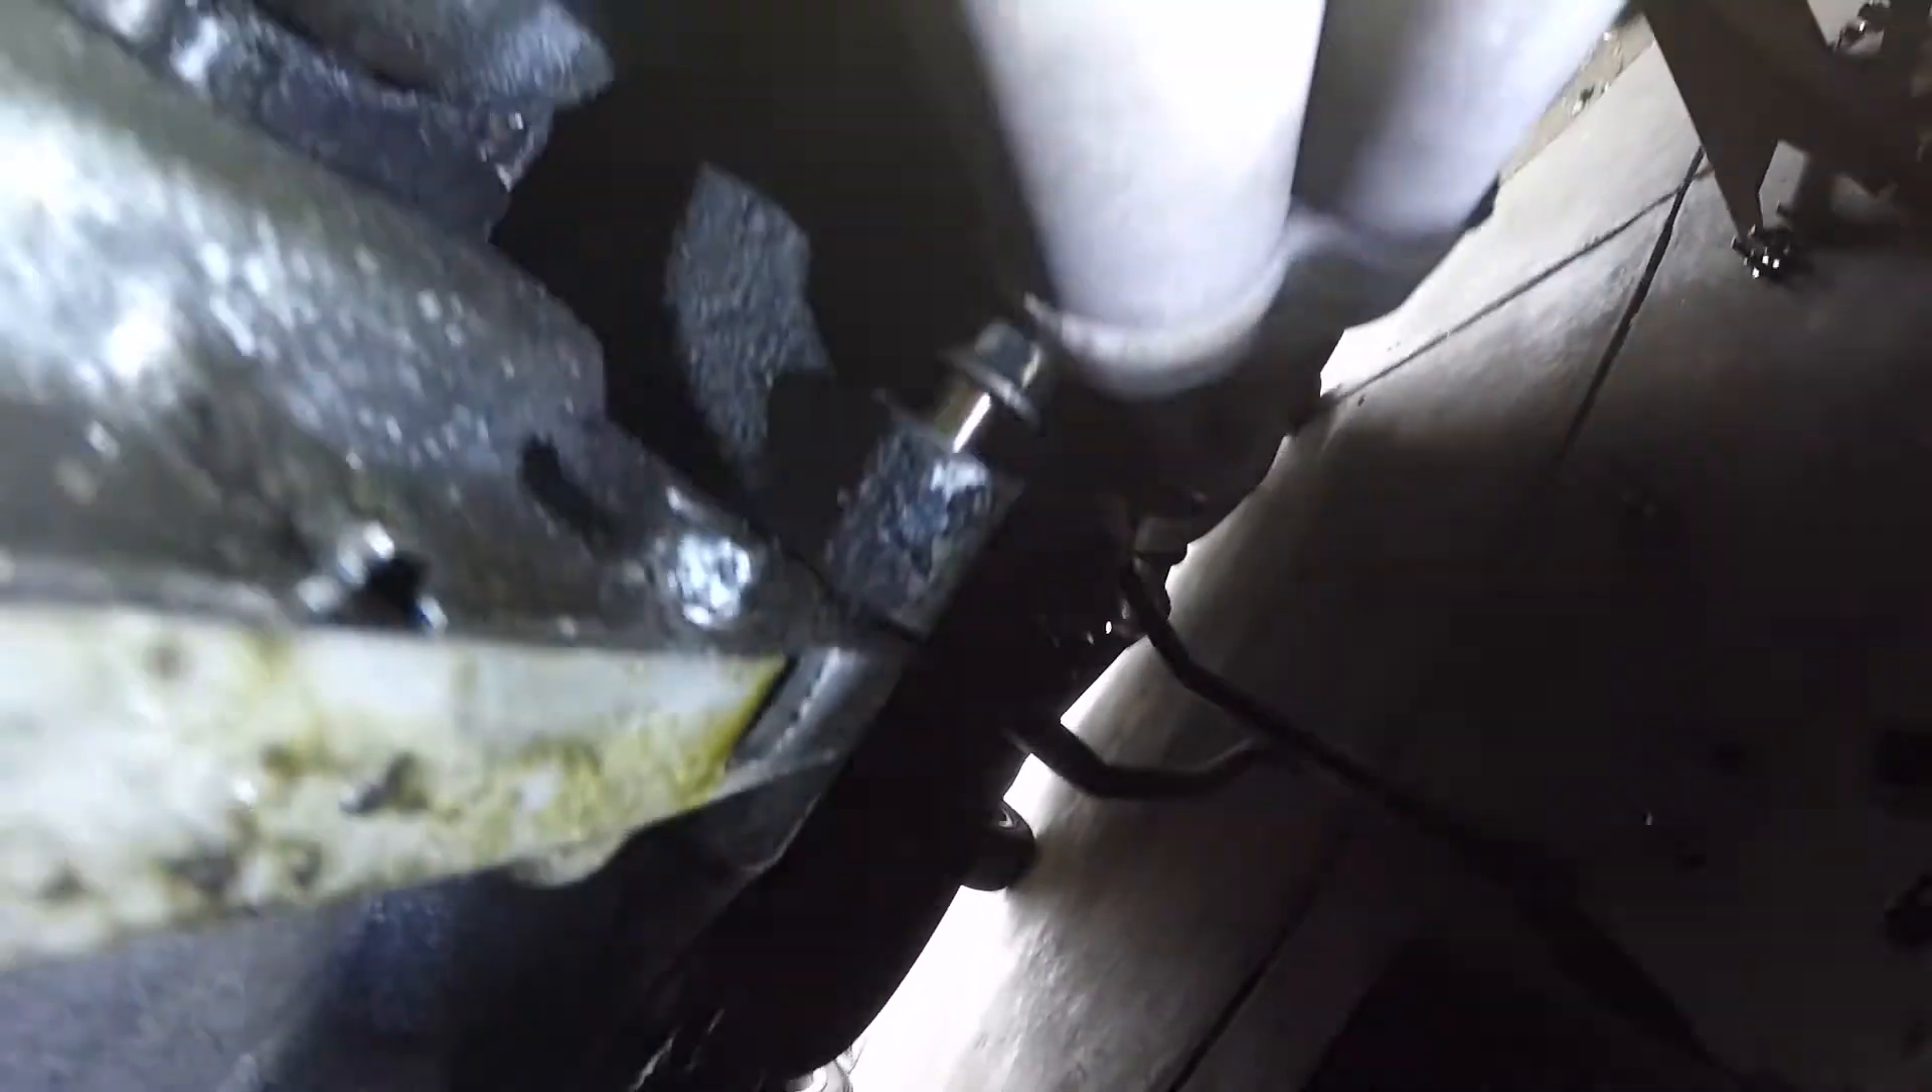I've got this one bolt that's giving me trouble because it hits the exhaust.